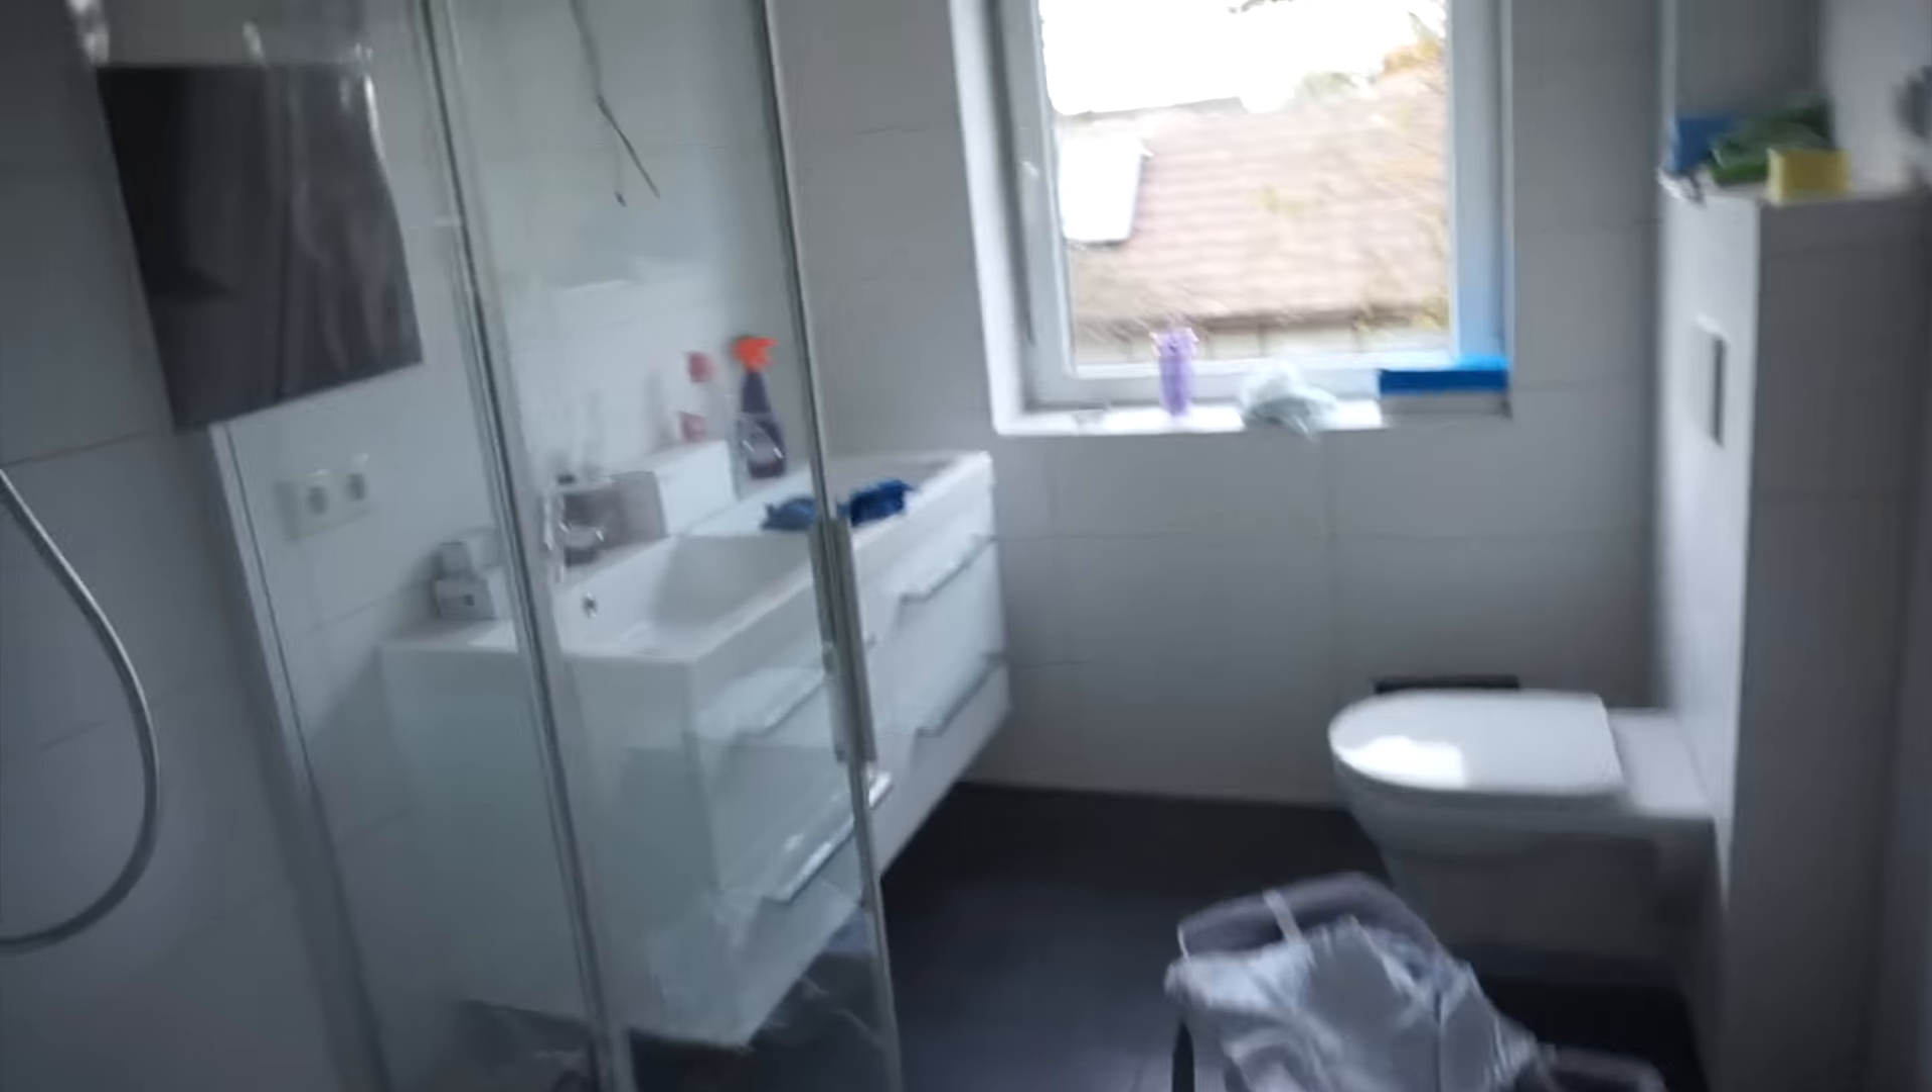Es fehlt noch so ein Spiegelschrank.